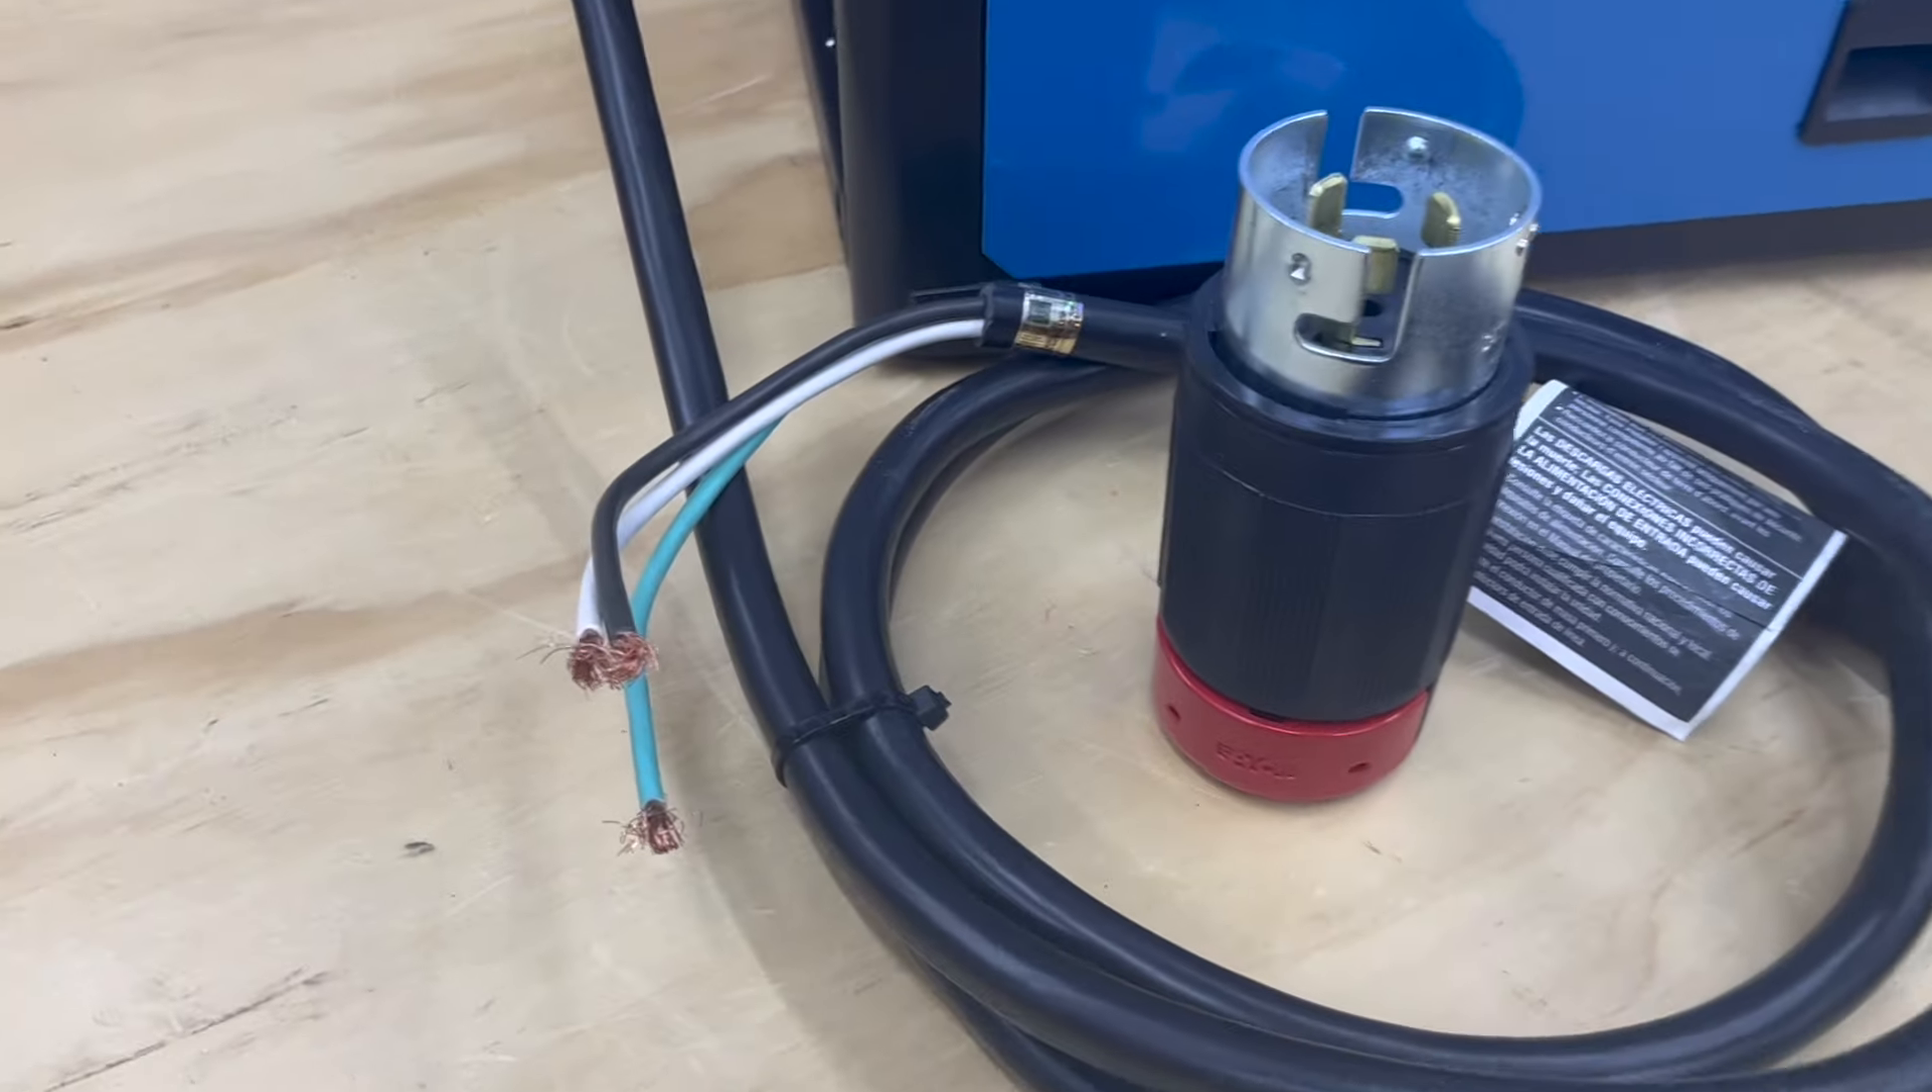The power cord does not have a plug installed.